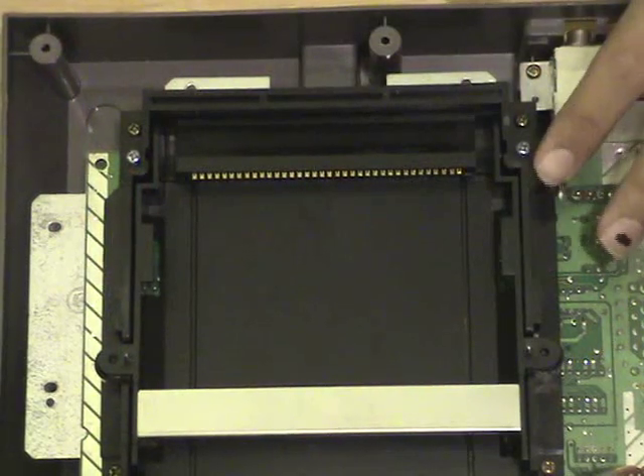Alright, I've taken the top off the NES, nothing more than the simple use of a Phillips head screwdriver.